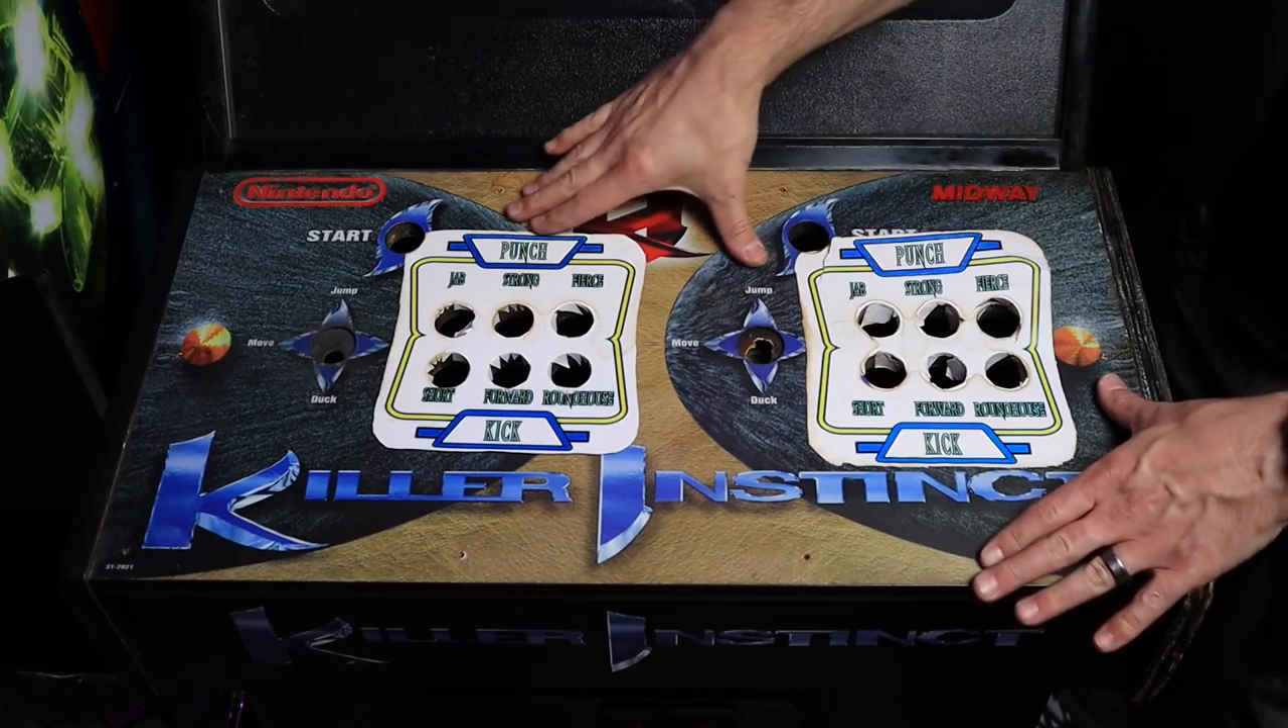All right, so we got all the buttons and the joysticks off, and like I said, I think we might be able to salvage, which I'm stoked about.